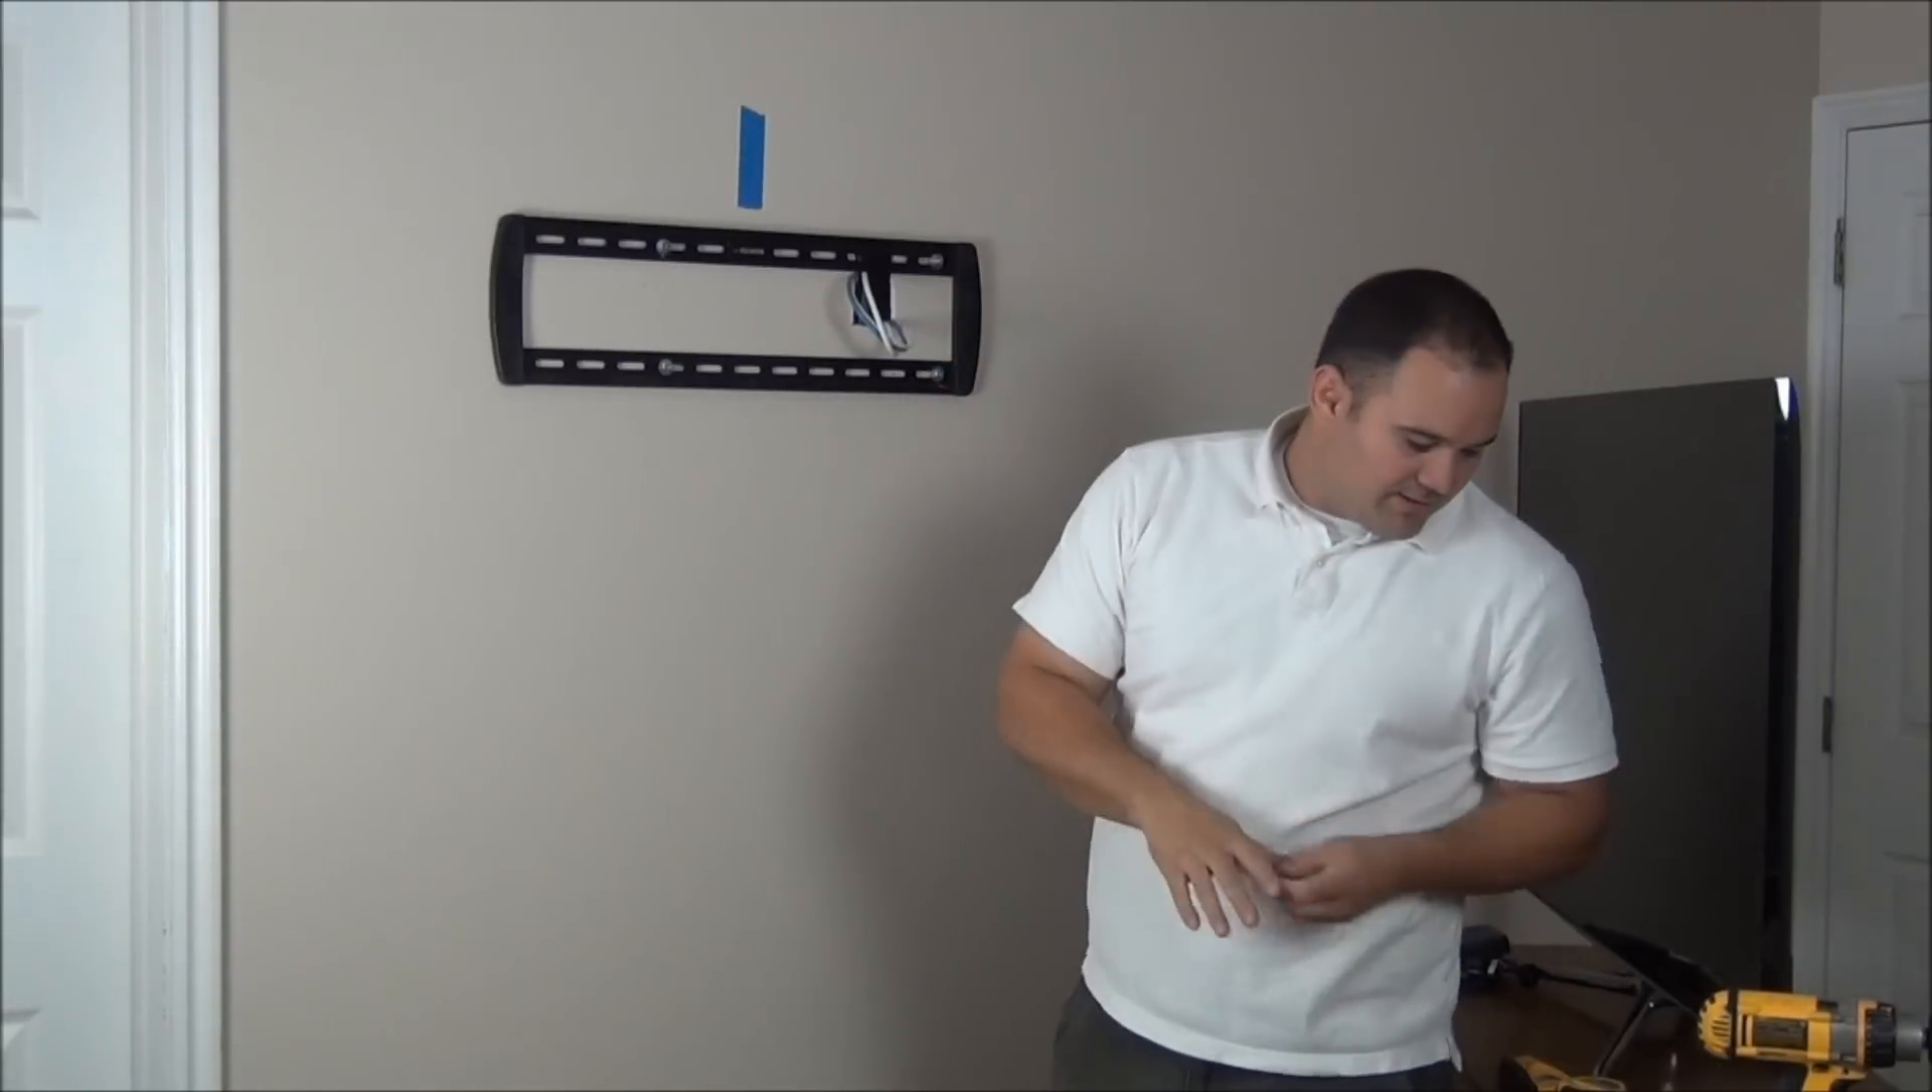Wall bracket is on the wall.